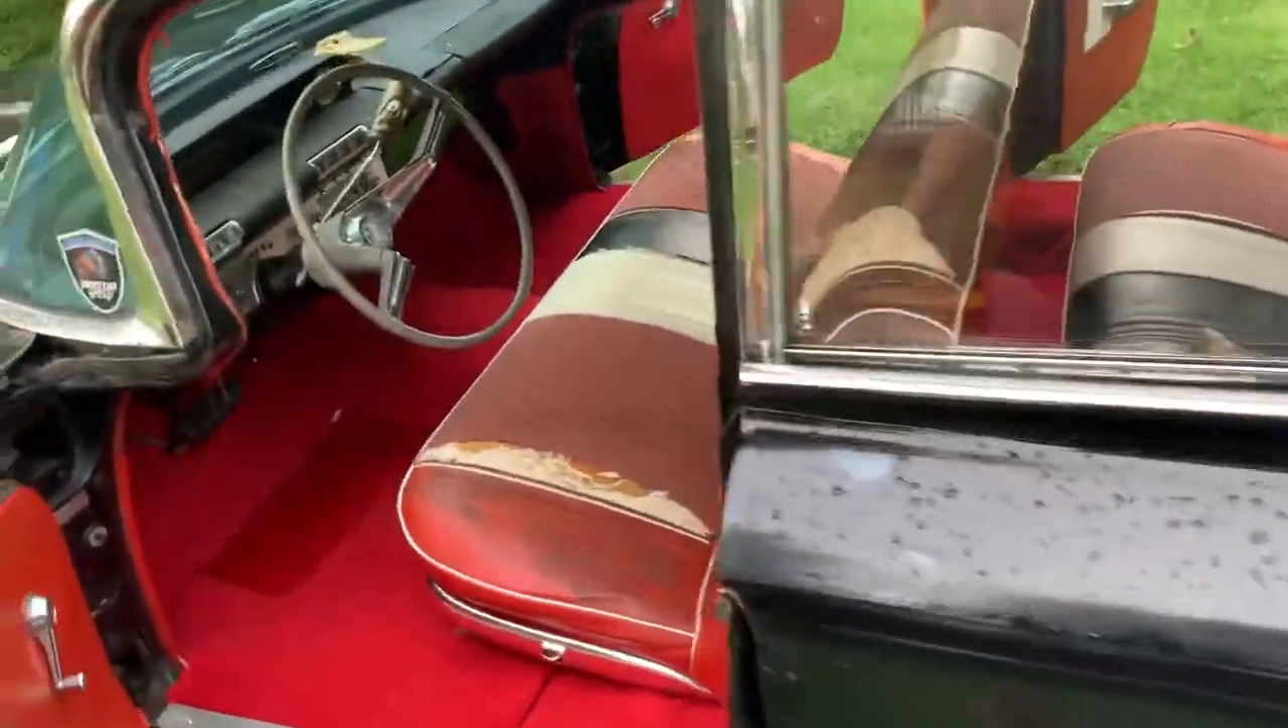But really excited to have the carpet in.